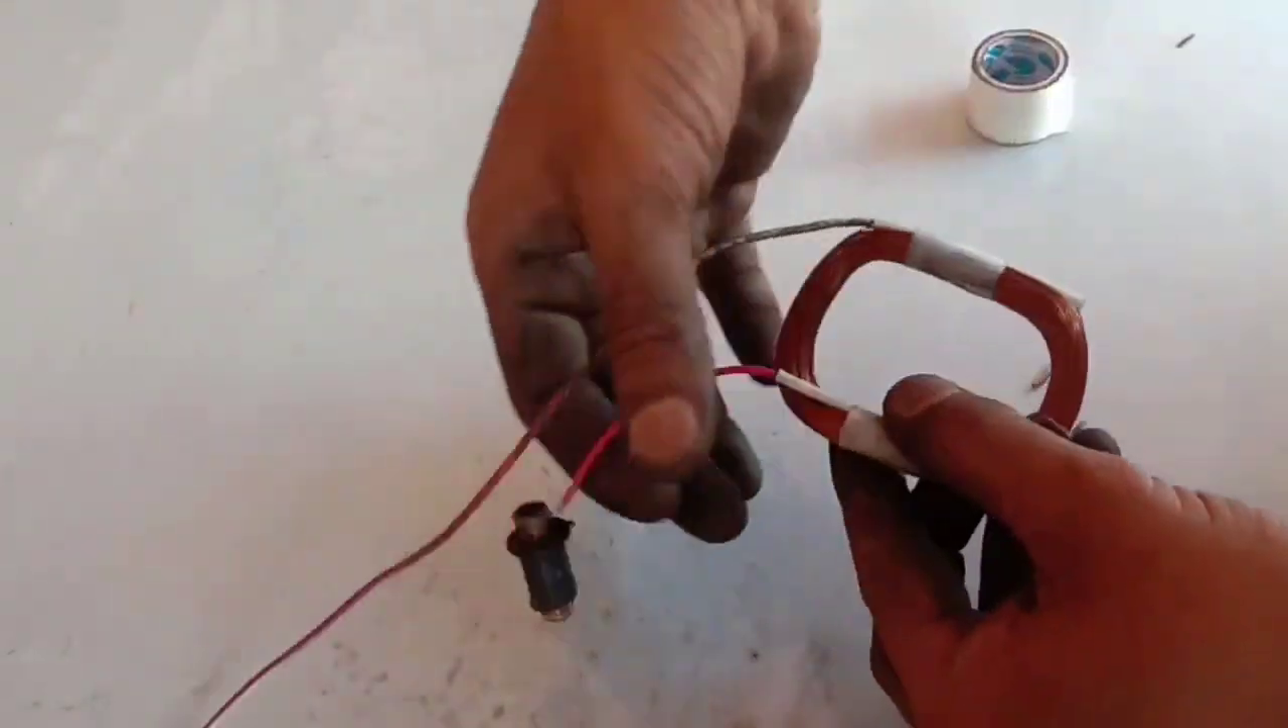चलिए cotton tape हमारी लग चुकी है और इसी तरह से second coil का भी हमें connection कर लेना है।